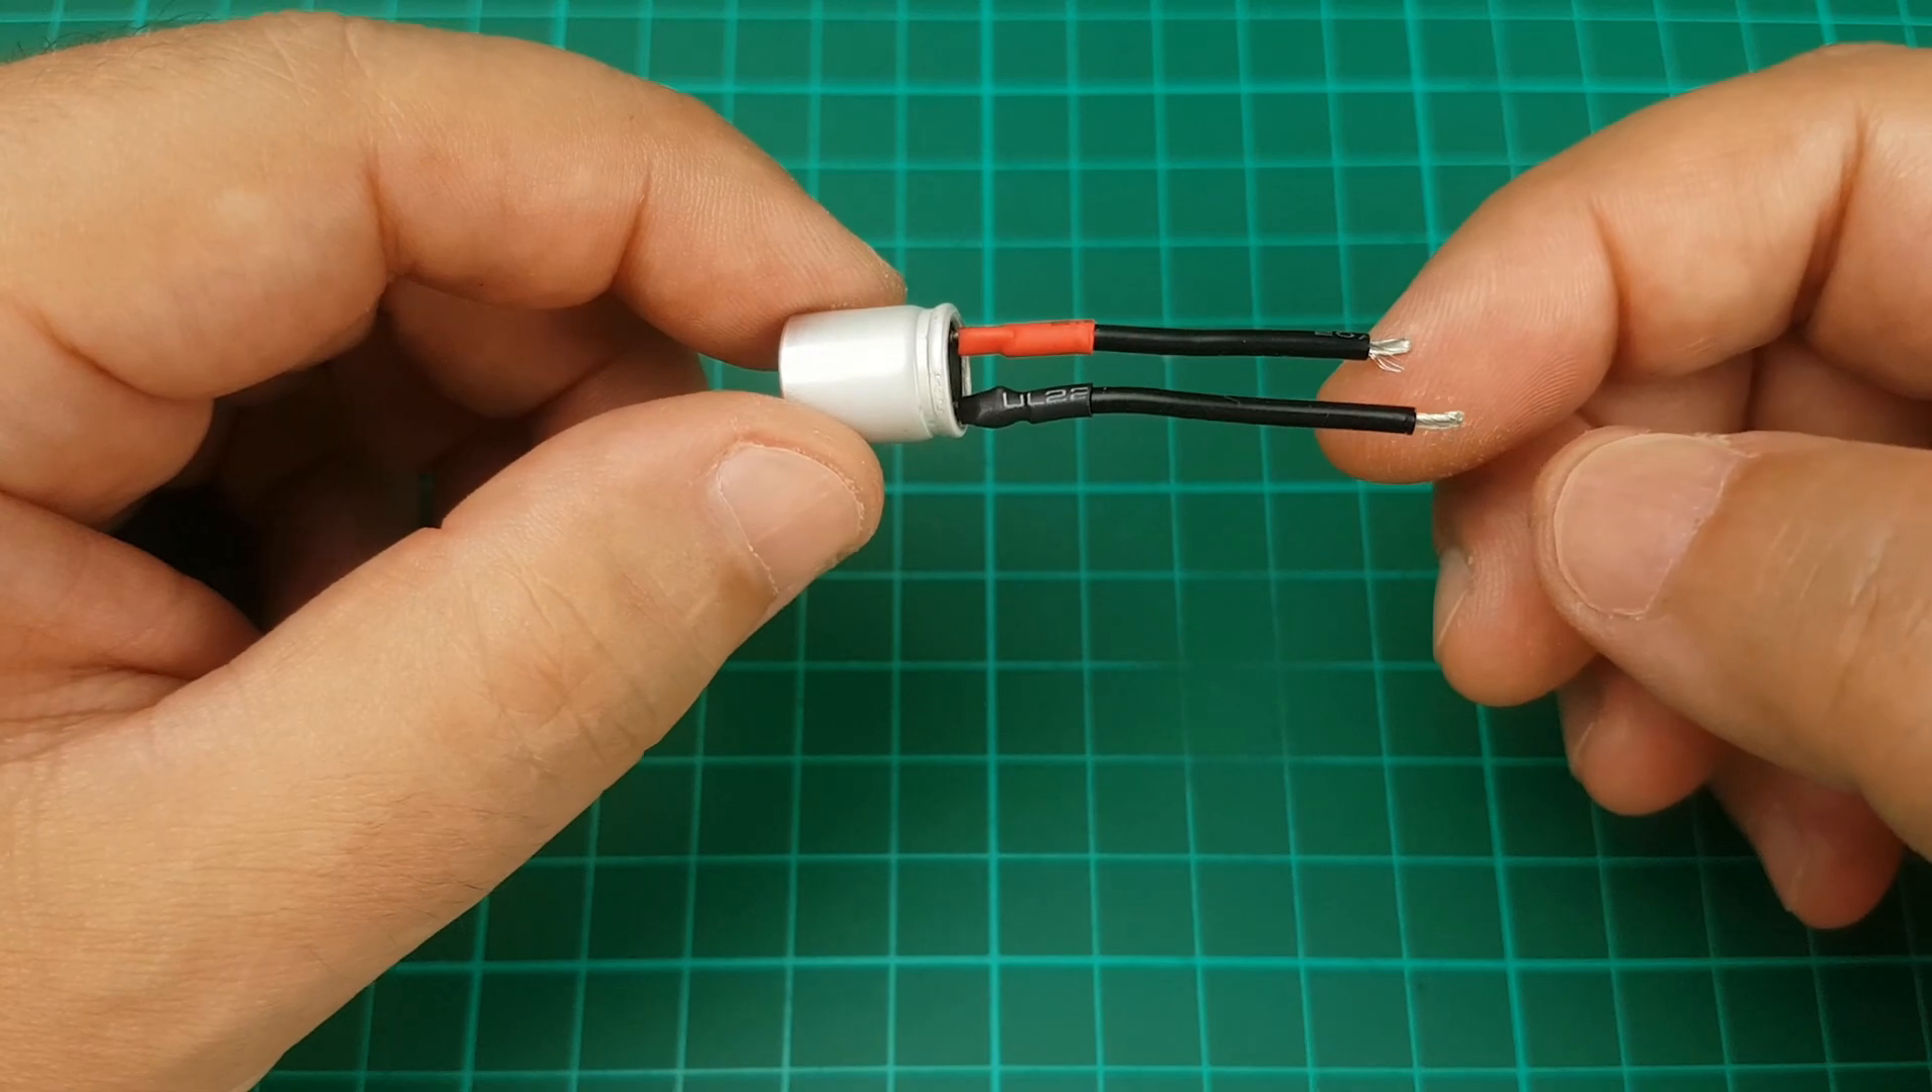Ok ho accorciato i piedini e saldato i cavi, ho anche isolato le parti esposte con un po' di termo.